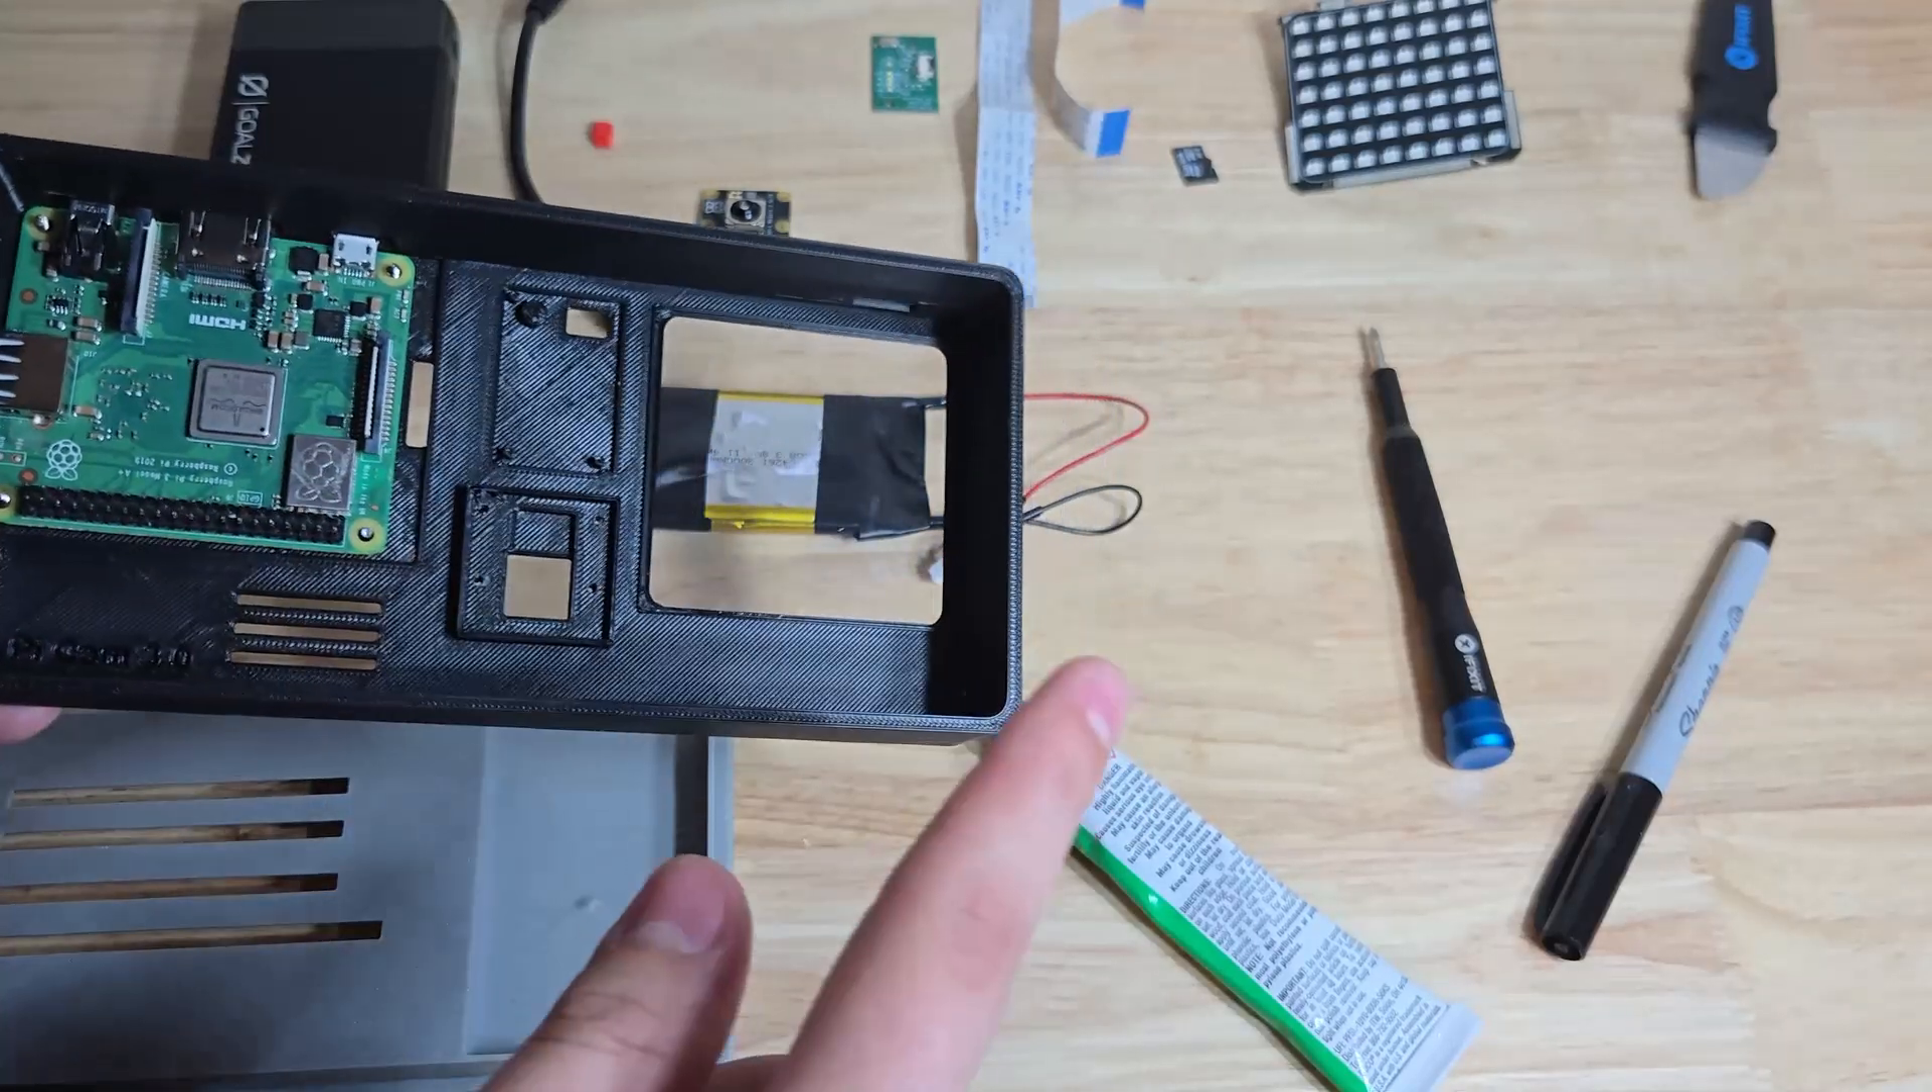So now the Raspberry Pi is in.